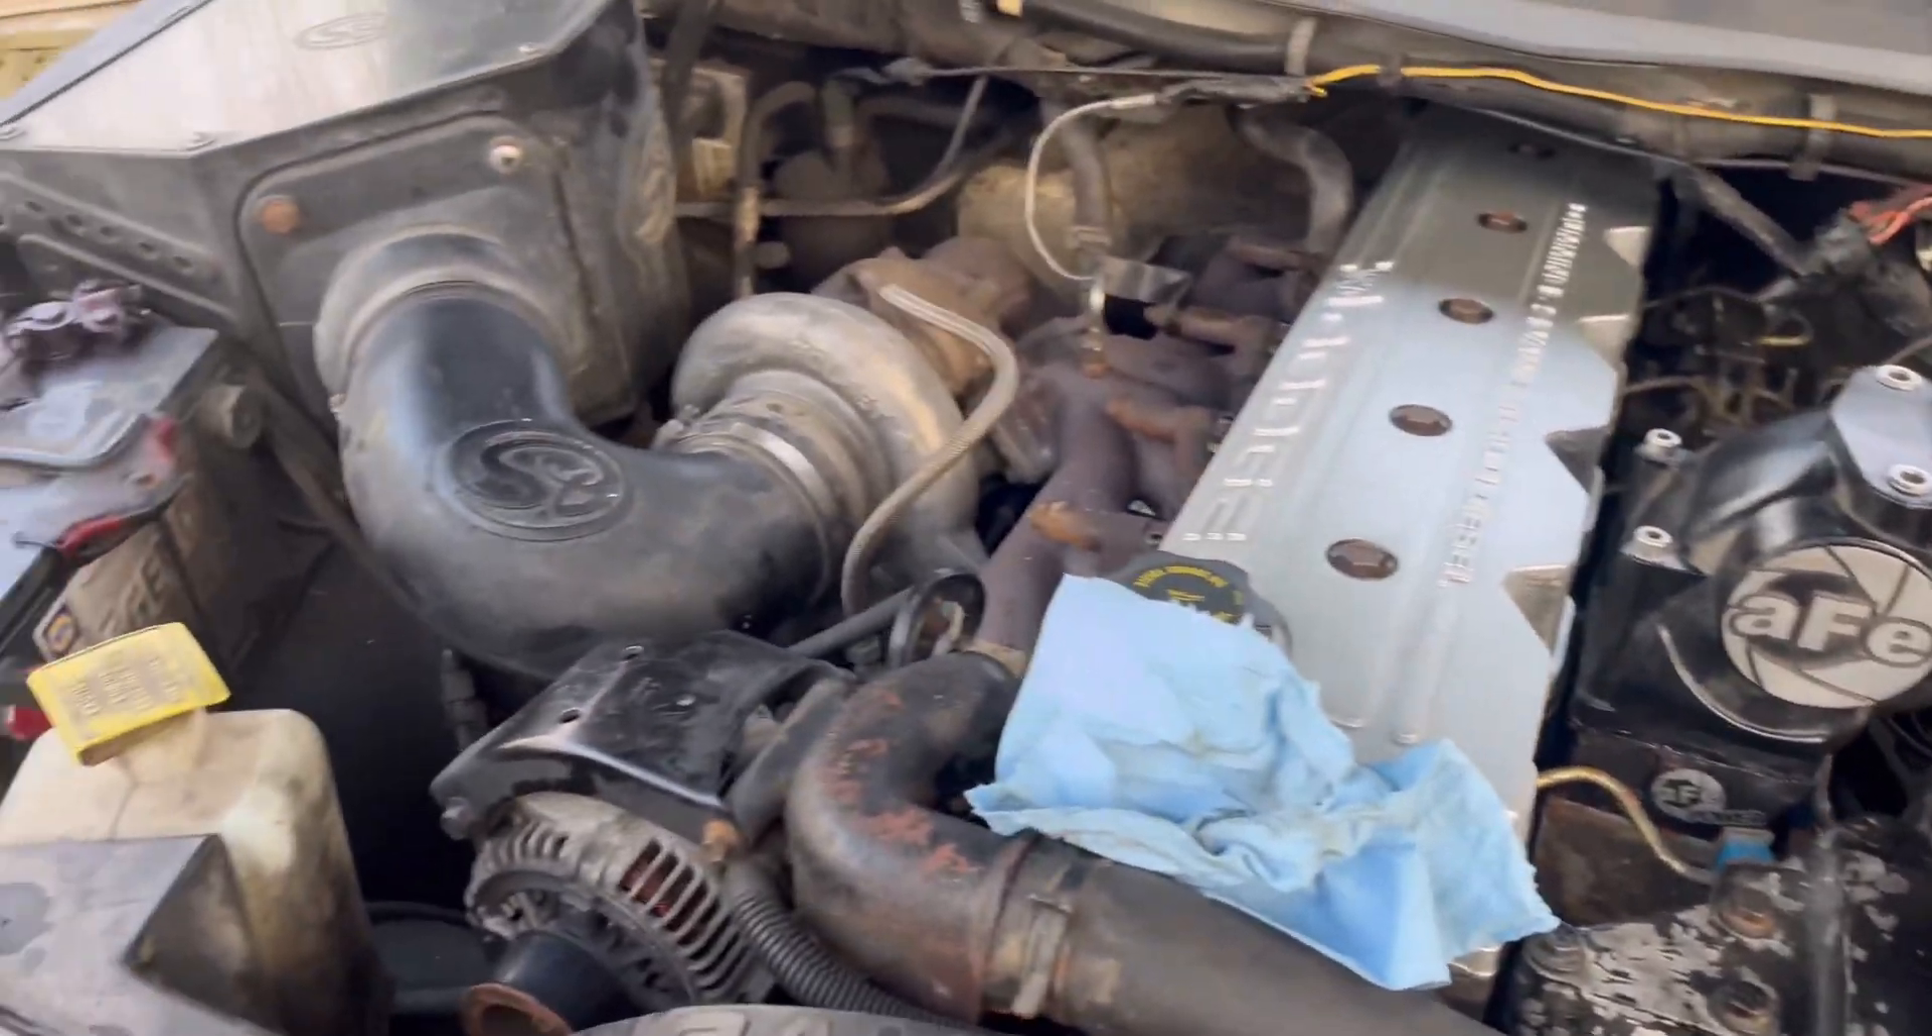So that's my valve cover back on.